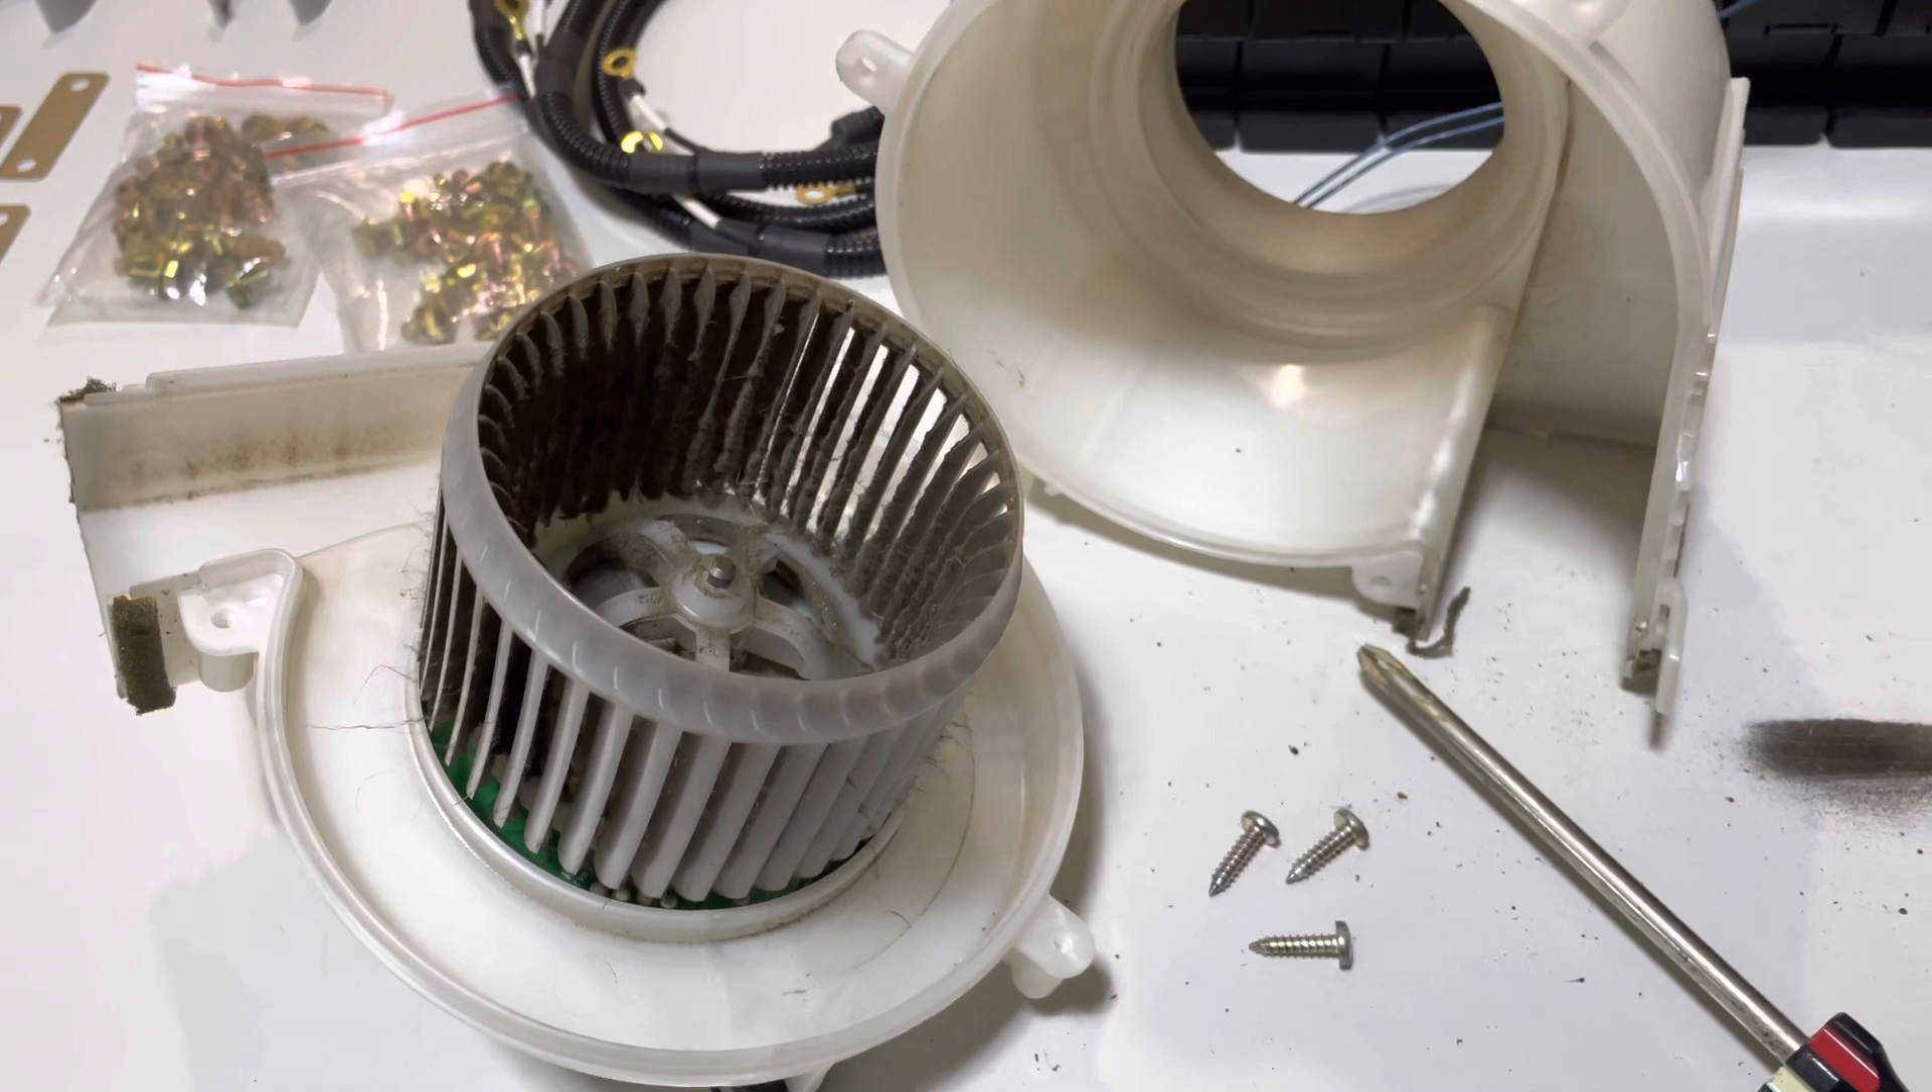Using my Phillips head, I went ahead and removed the three screws that hold the fan together.